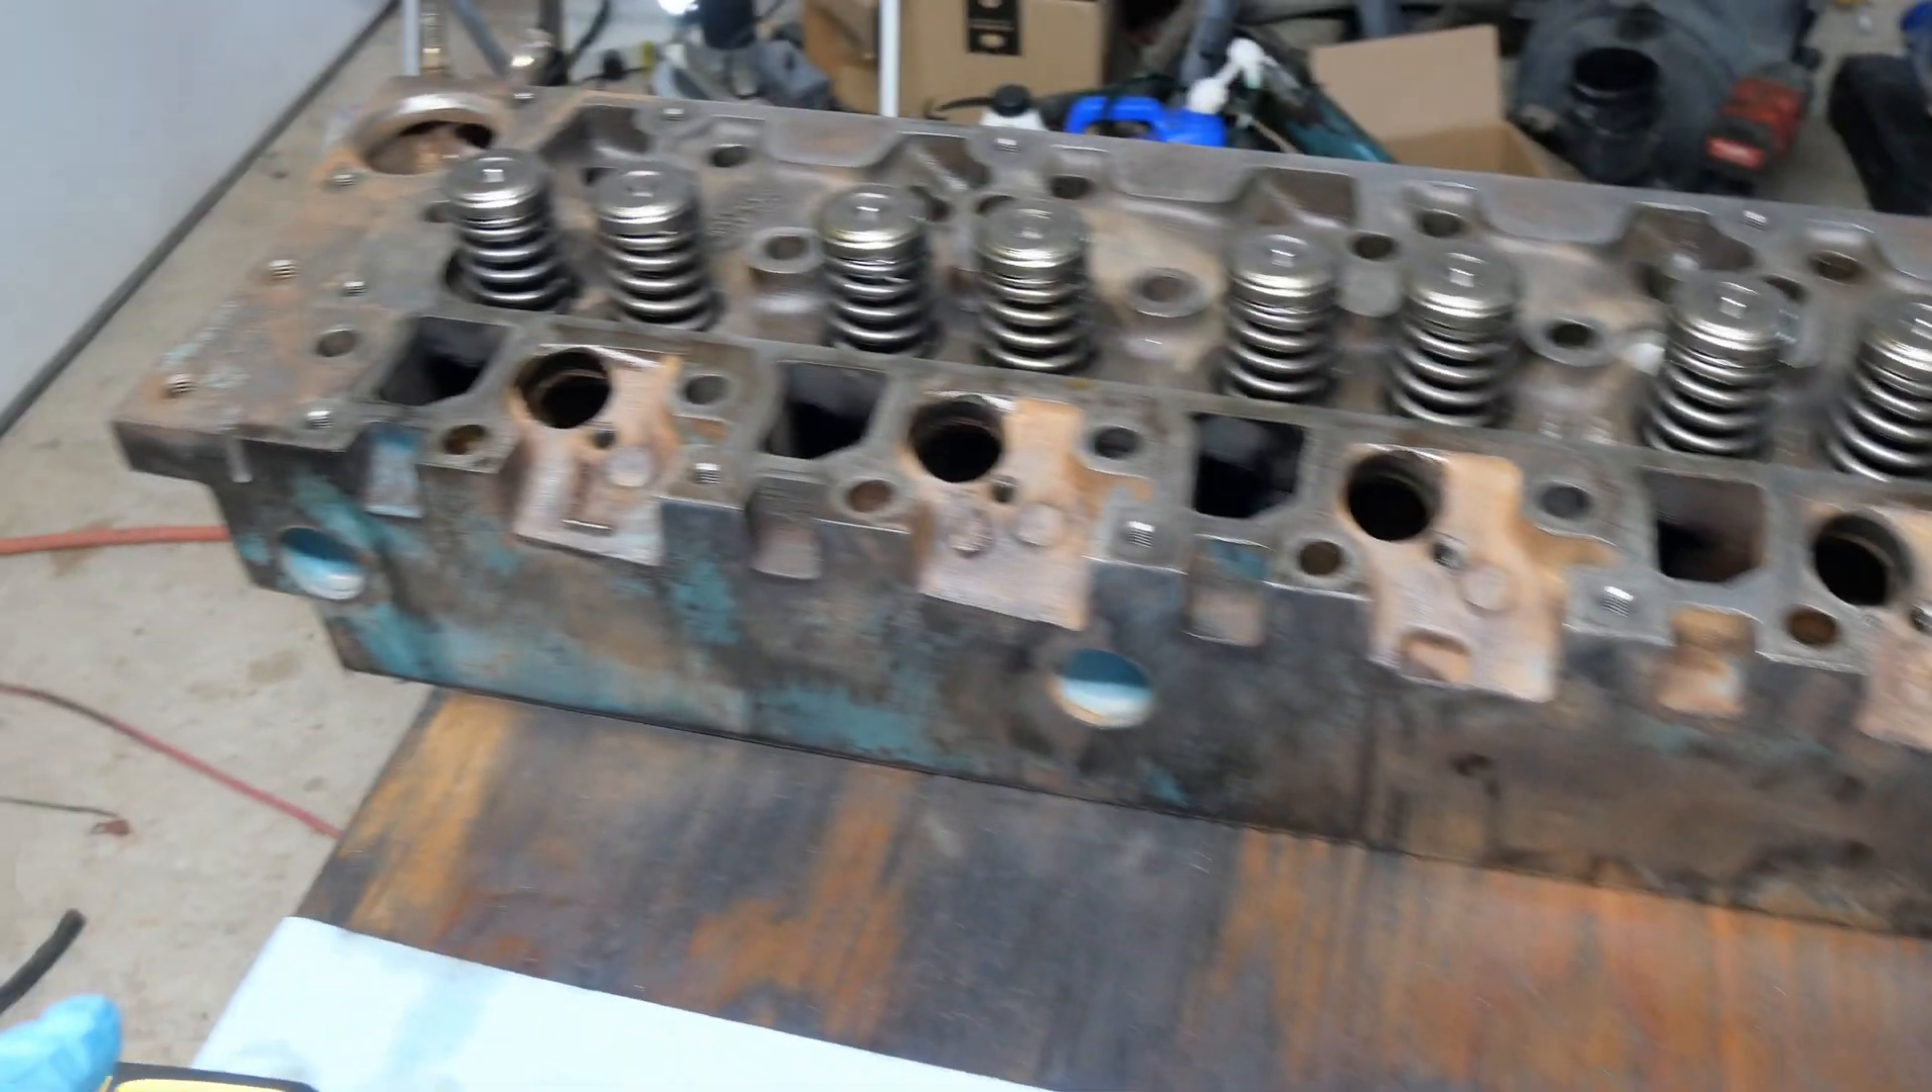We got all these valves on.